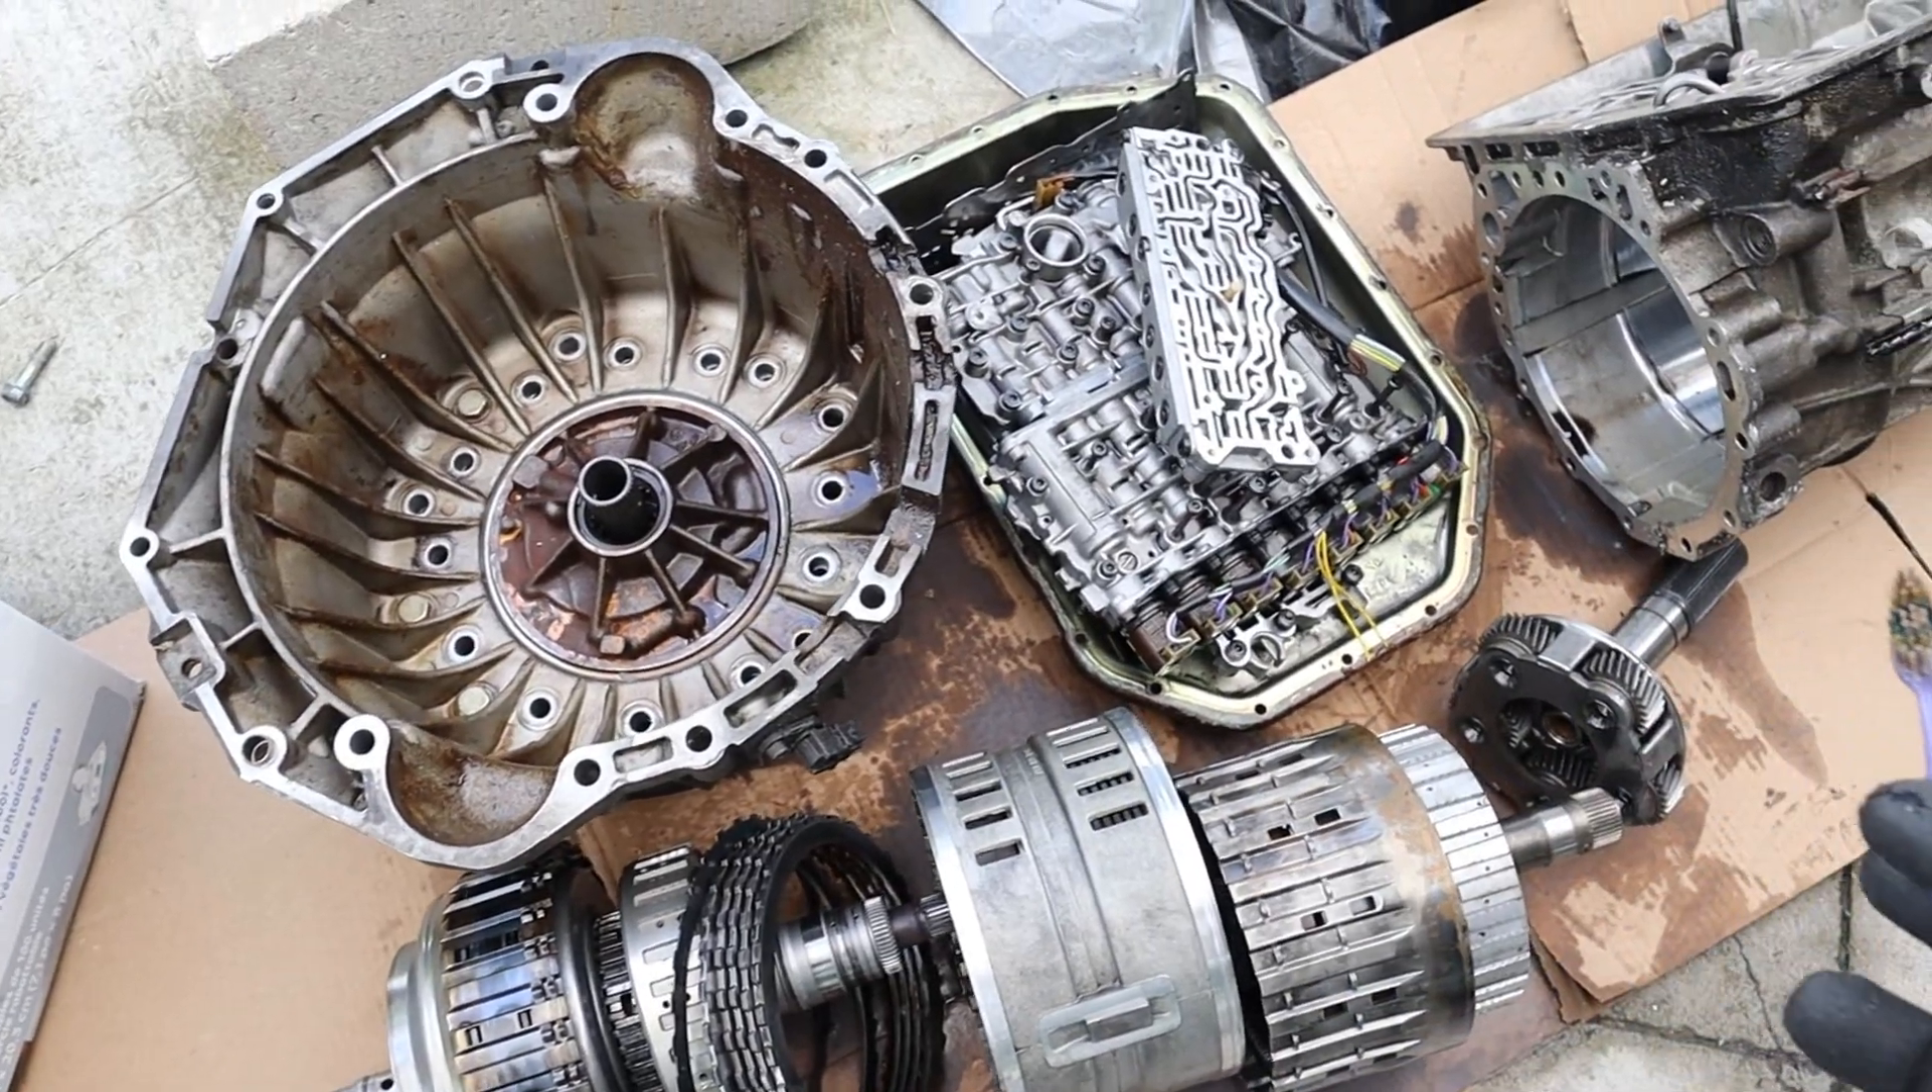Alright so here we've got most of the transmission all taken apart.